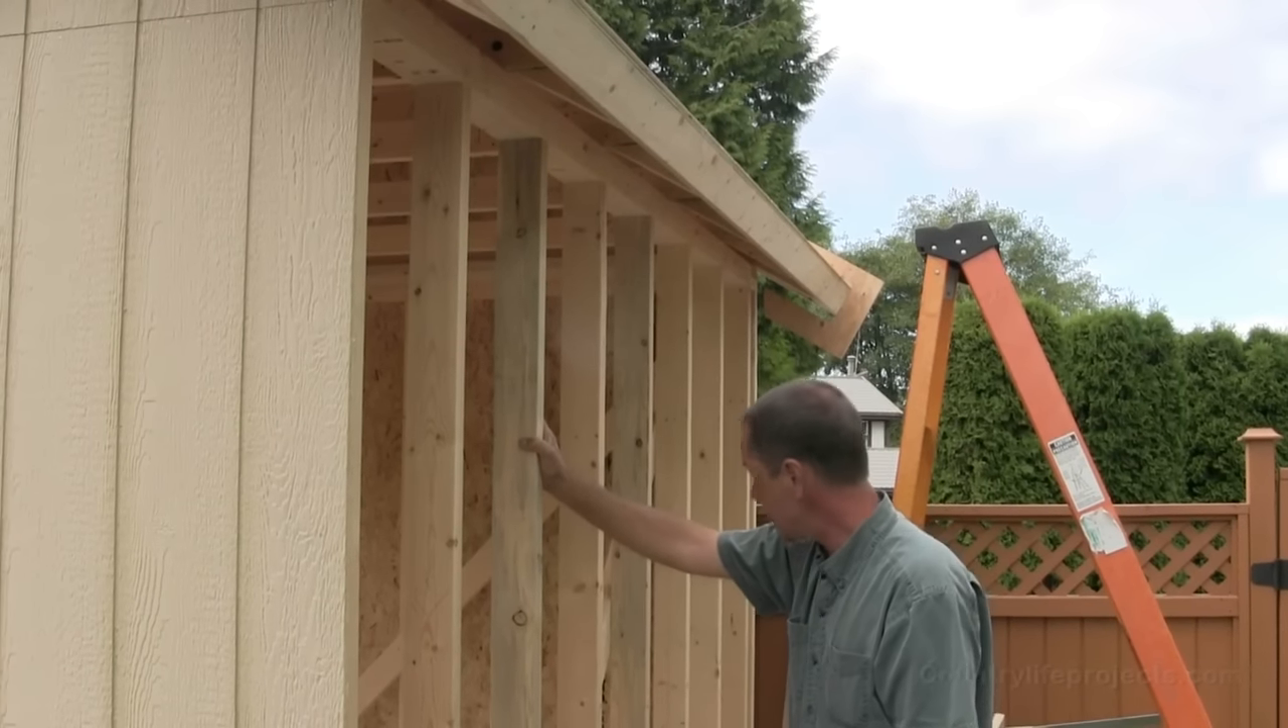The sheathing is being done first, and we haven't actually put on our smart side panels on the sides here.